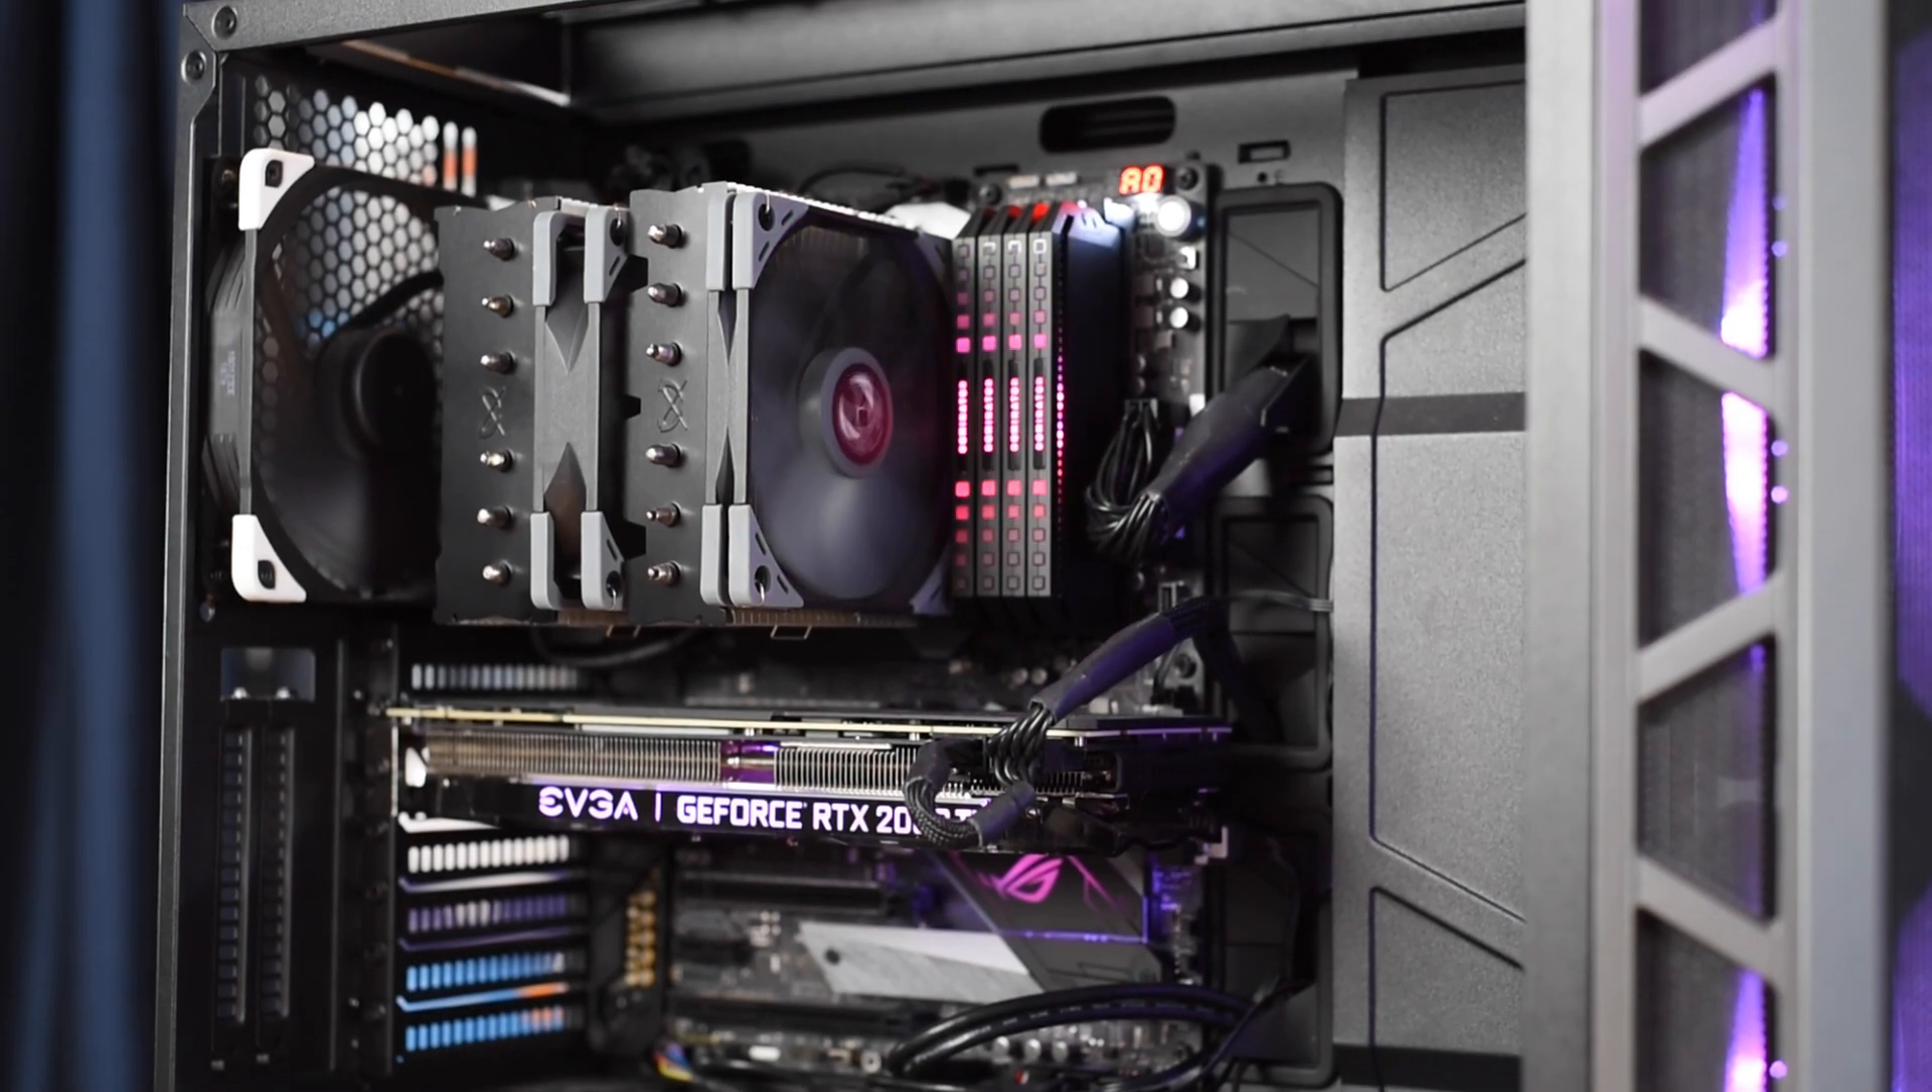So here's another look at the cooler installed and ready to go.